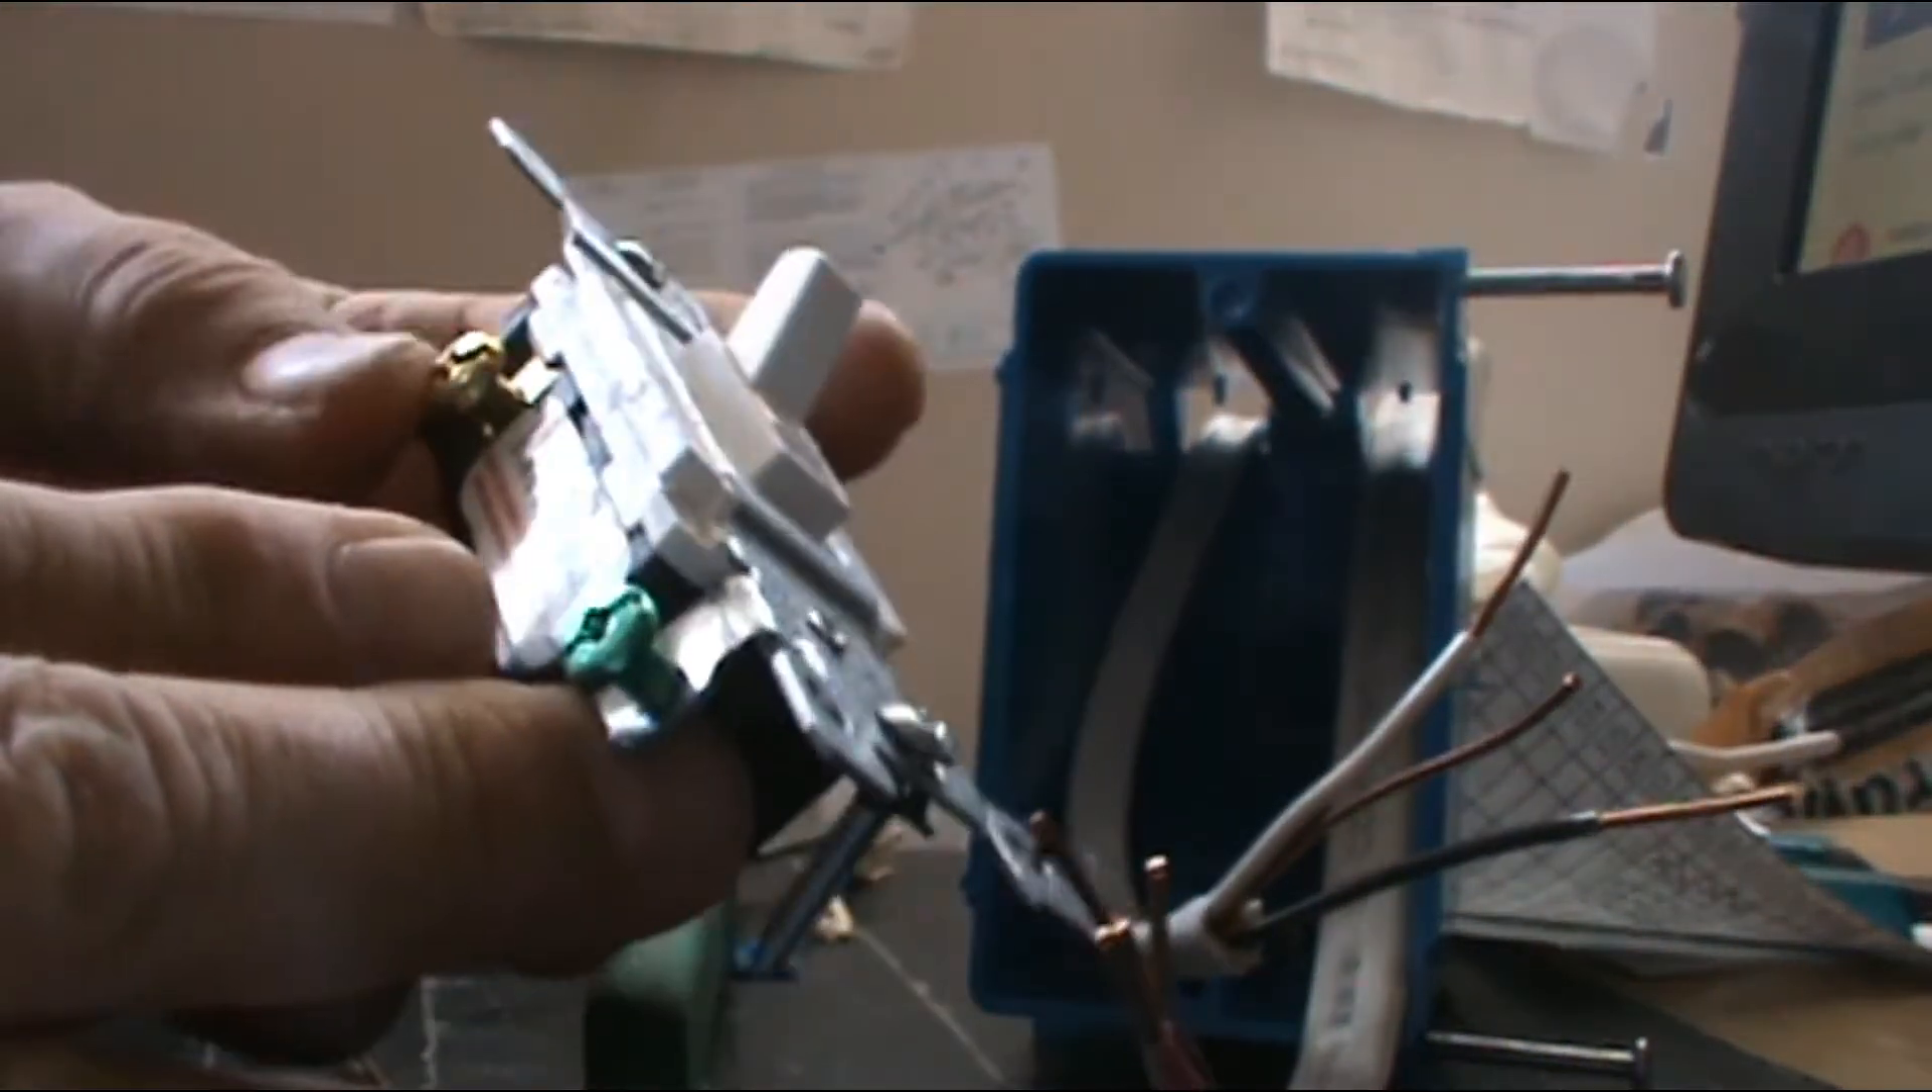All right so we got all the wires in here and this is the switch.